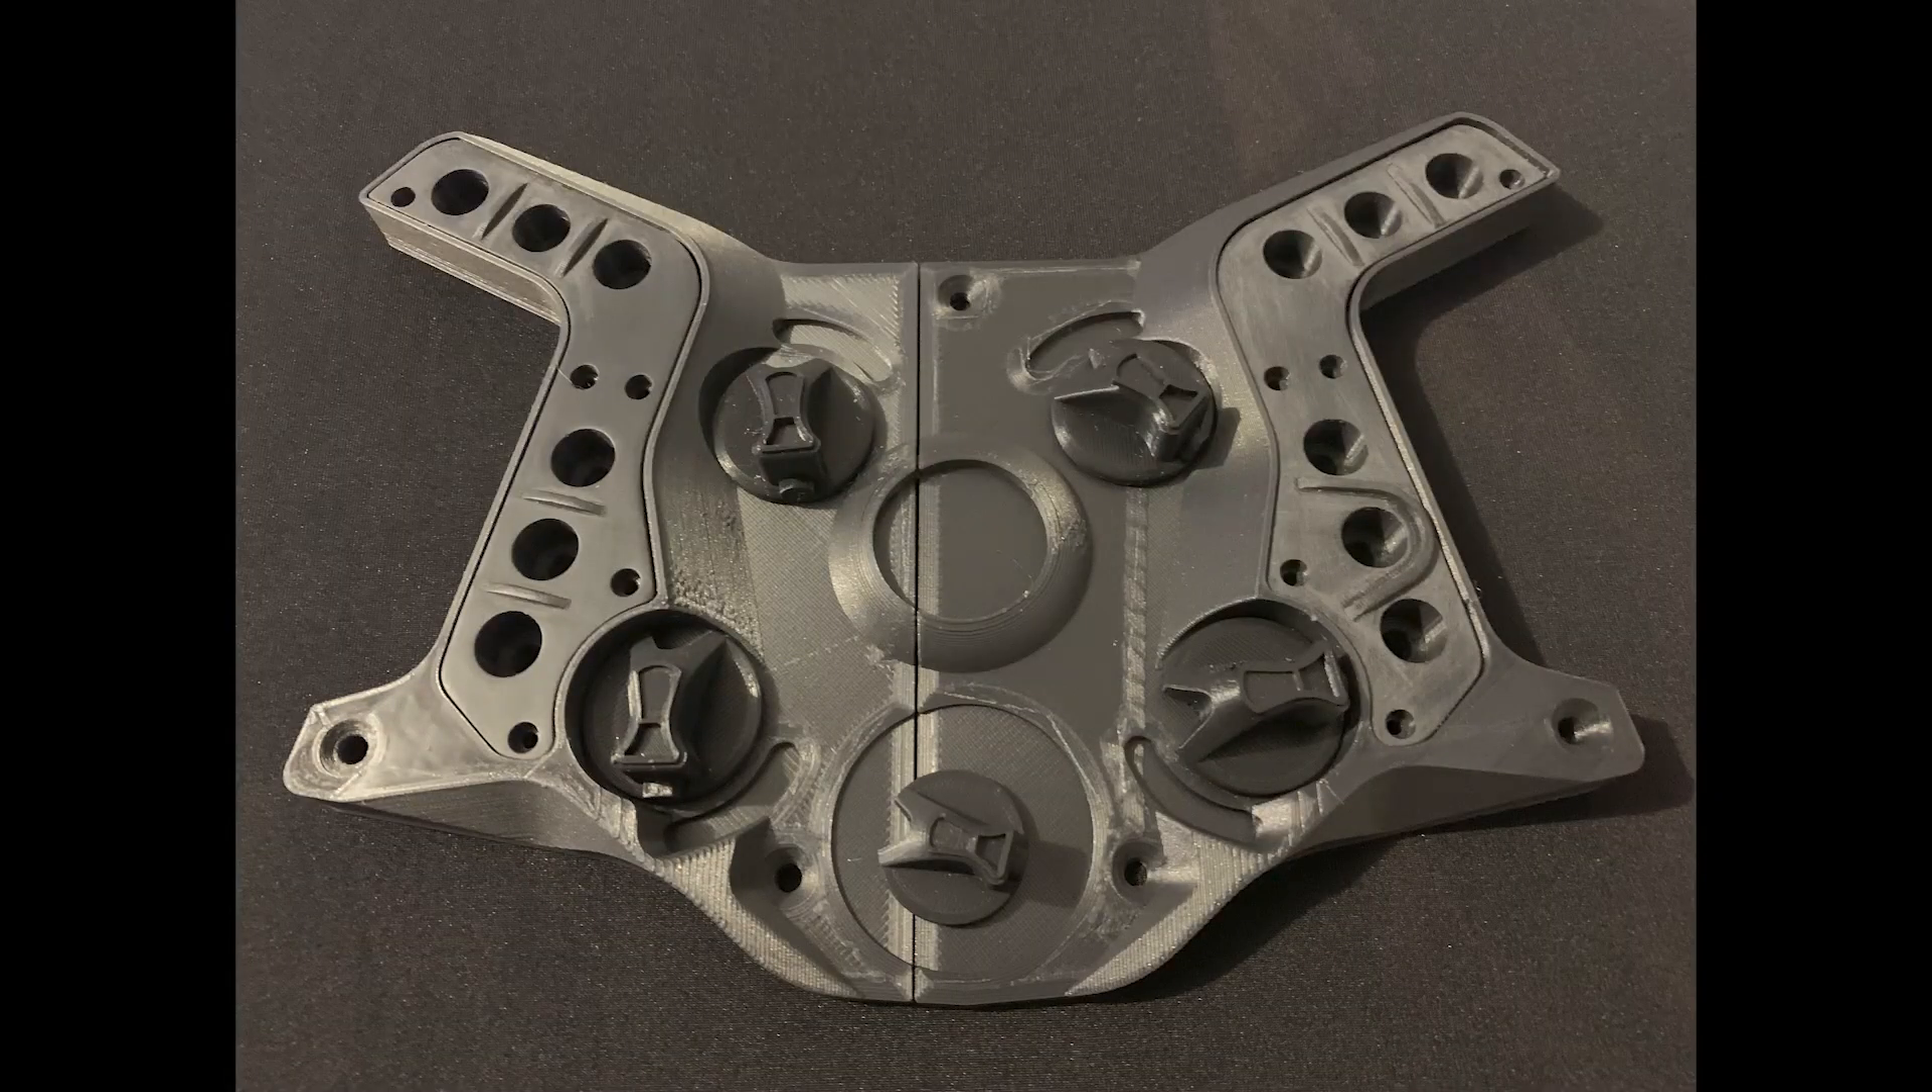So here are the finished pieces all joined together.